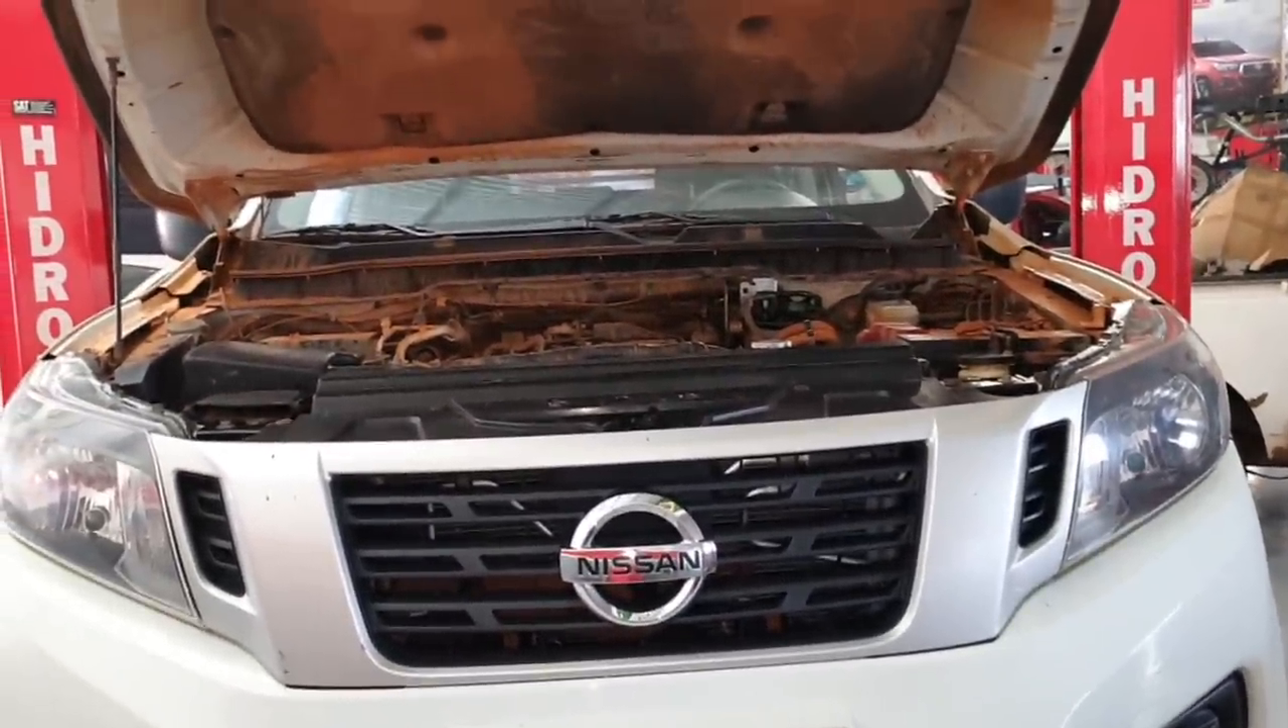Está aqui em cima tudo pronto. A grade está montada agora.